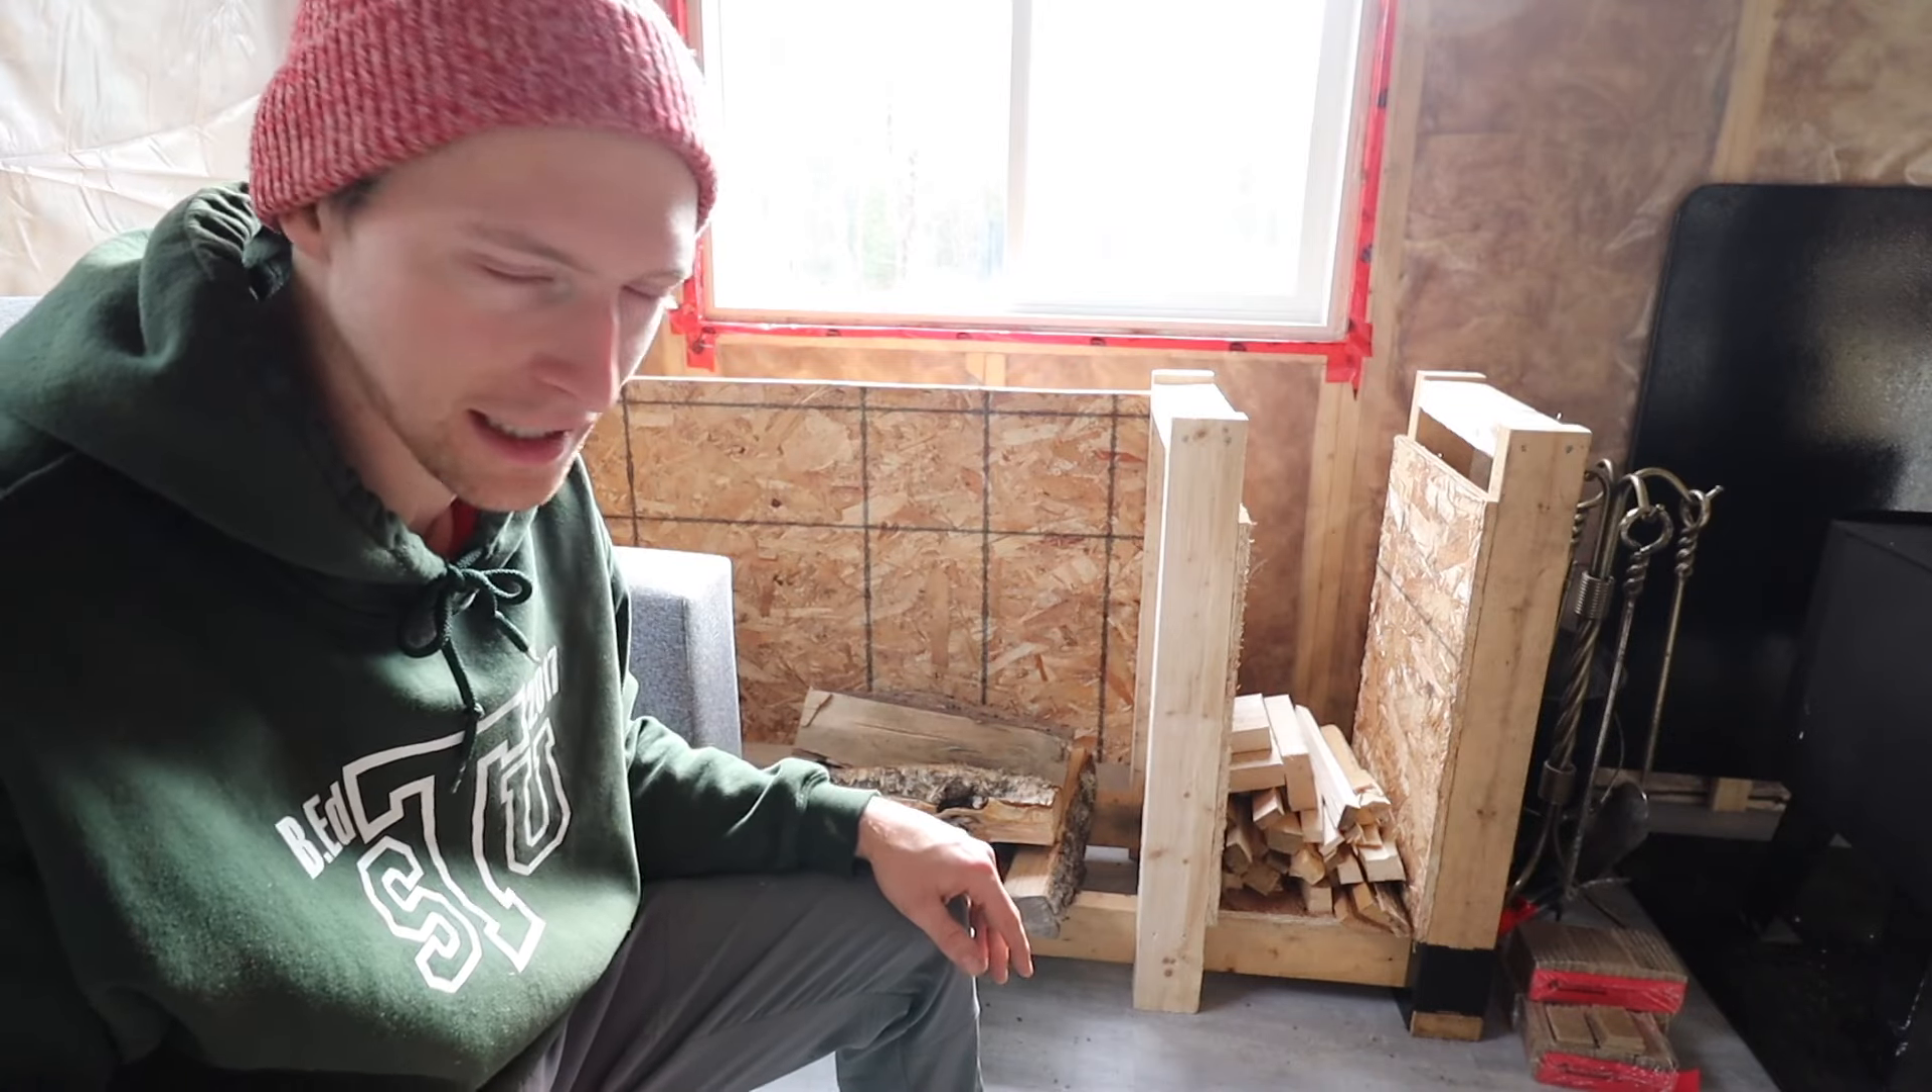As you can tell, I have the kindling storage compartment all done, obviously used a few pieces of OSB.